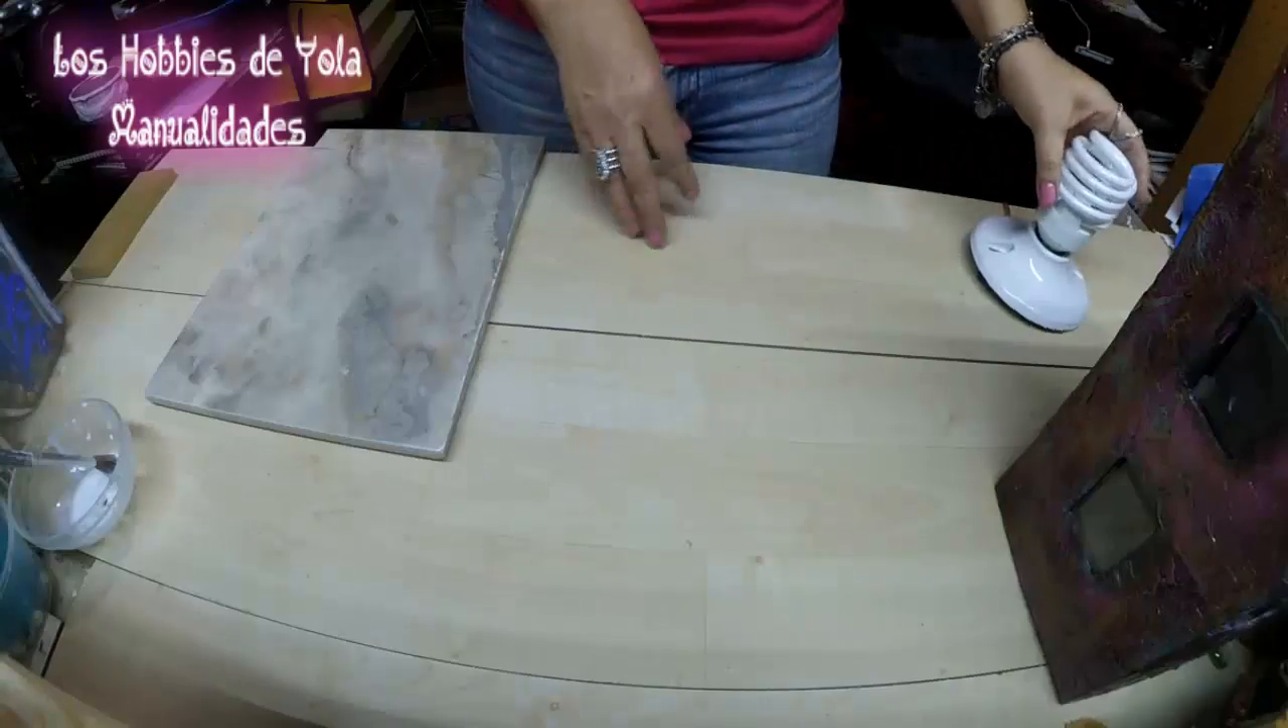Aquí ya tengo el foco también puesto en el socket.